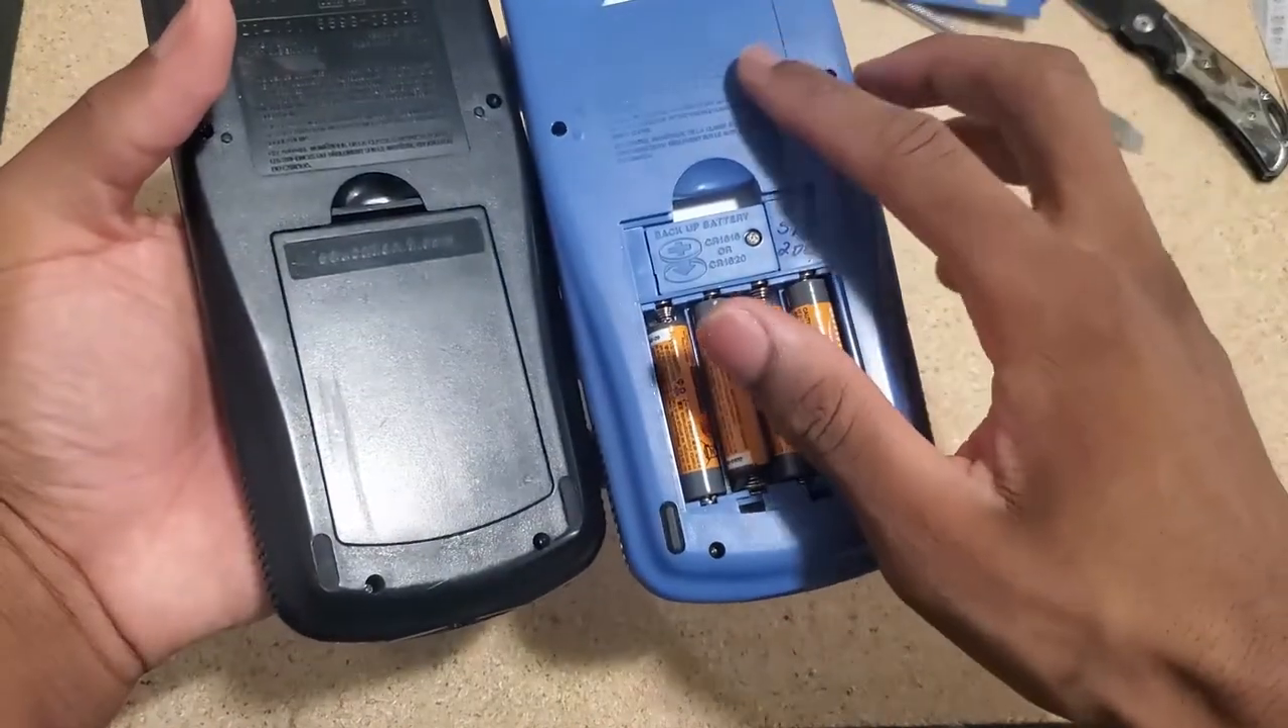I already removed the back plate from a non-working 73 explorer.